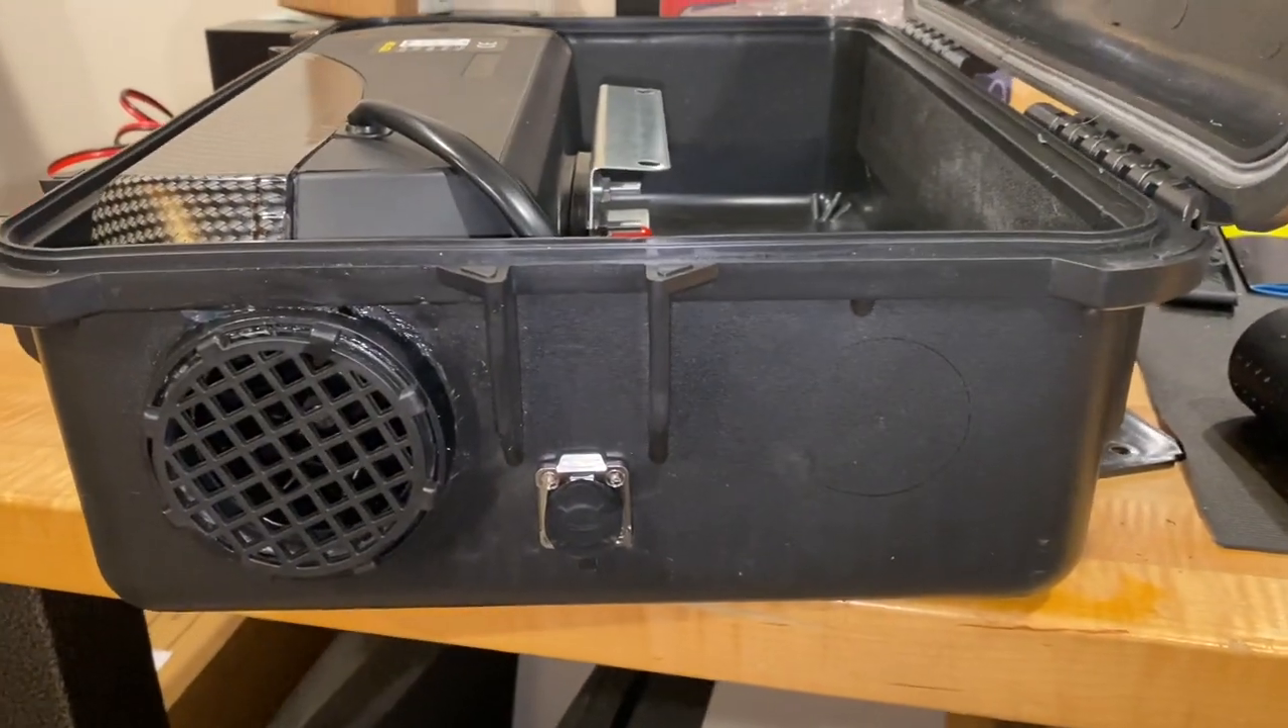Okay, we have the intake part in.